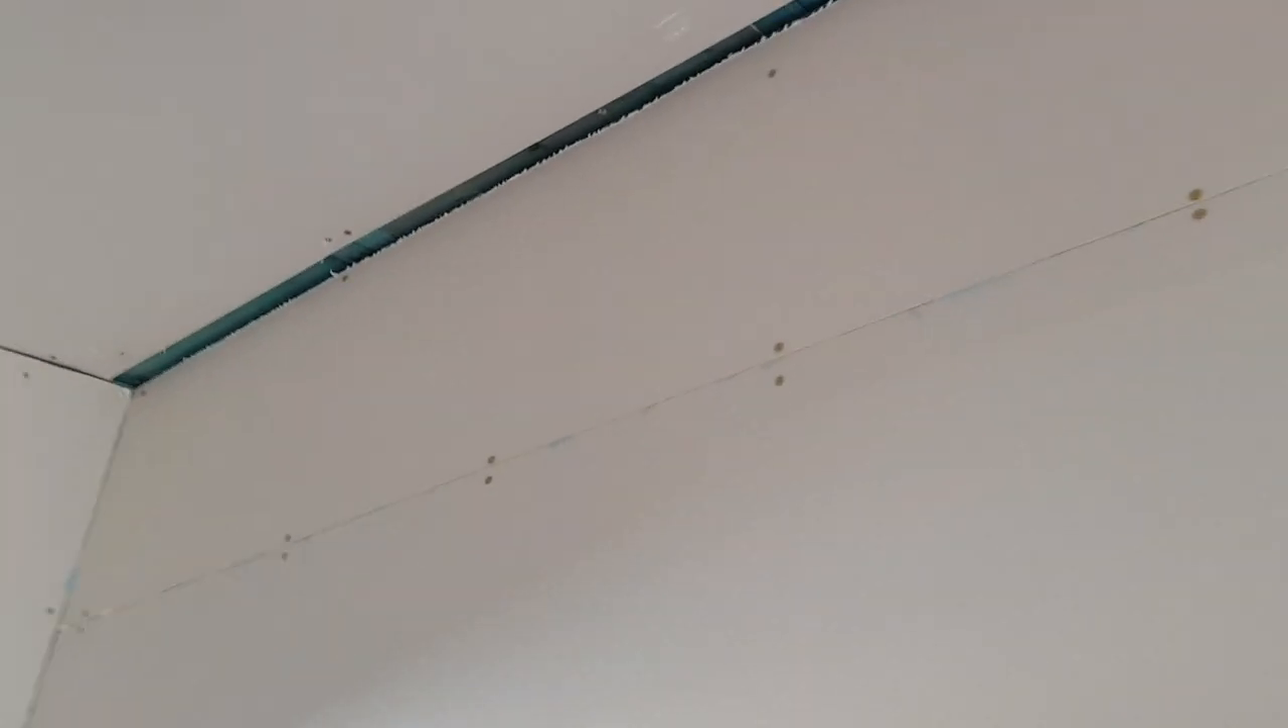I've yet to do the cornicing in this room.